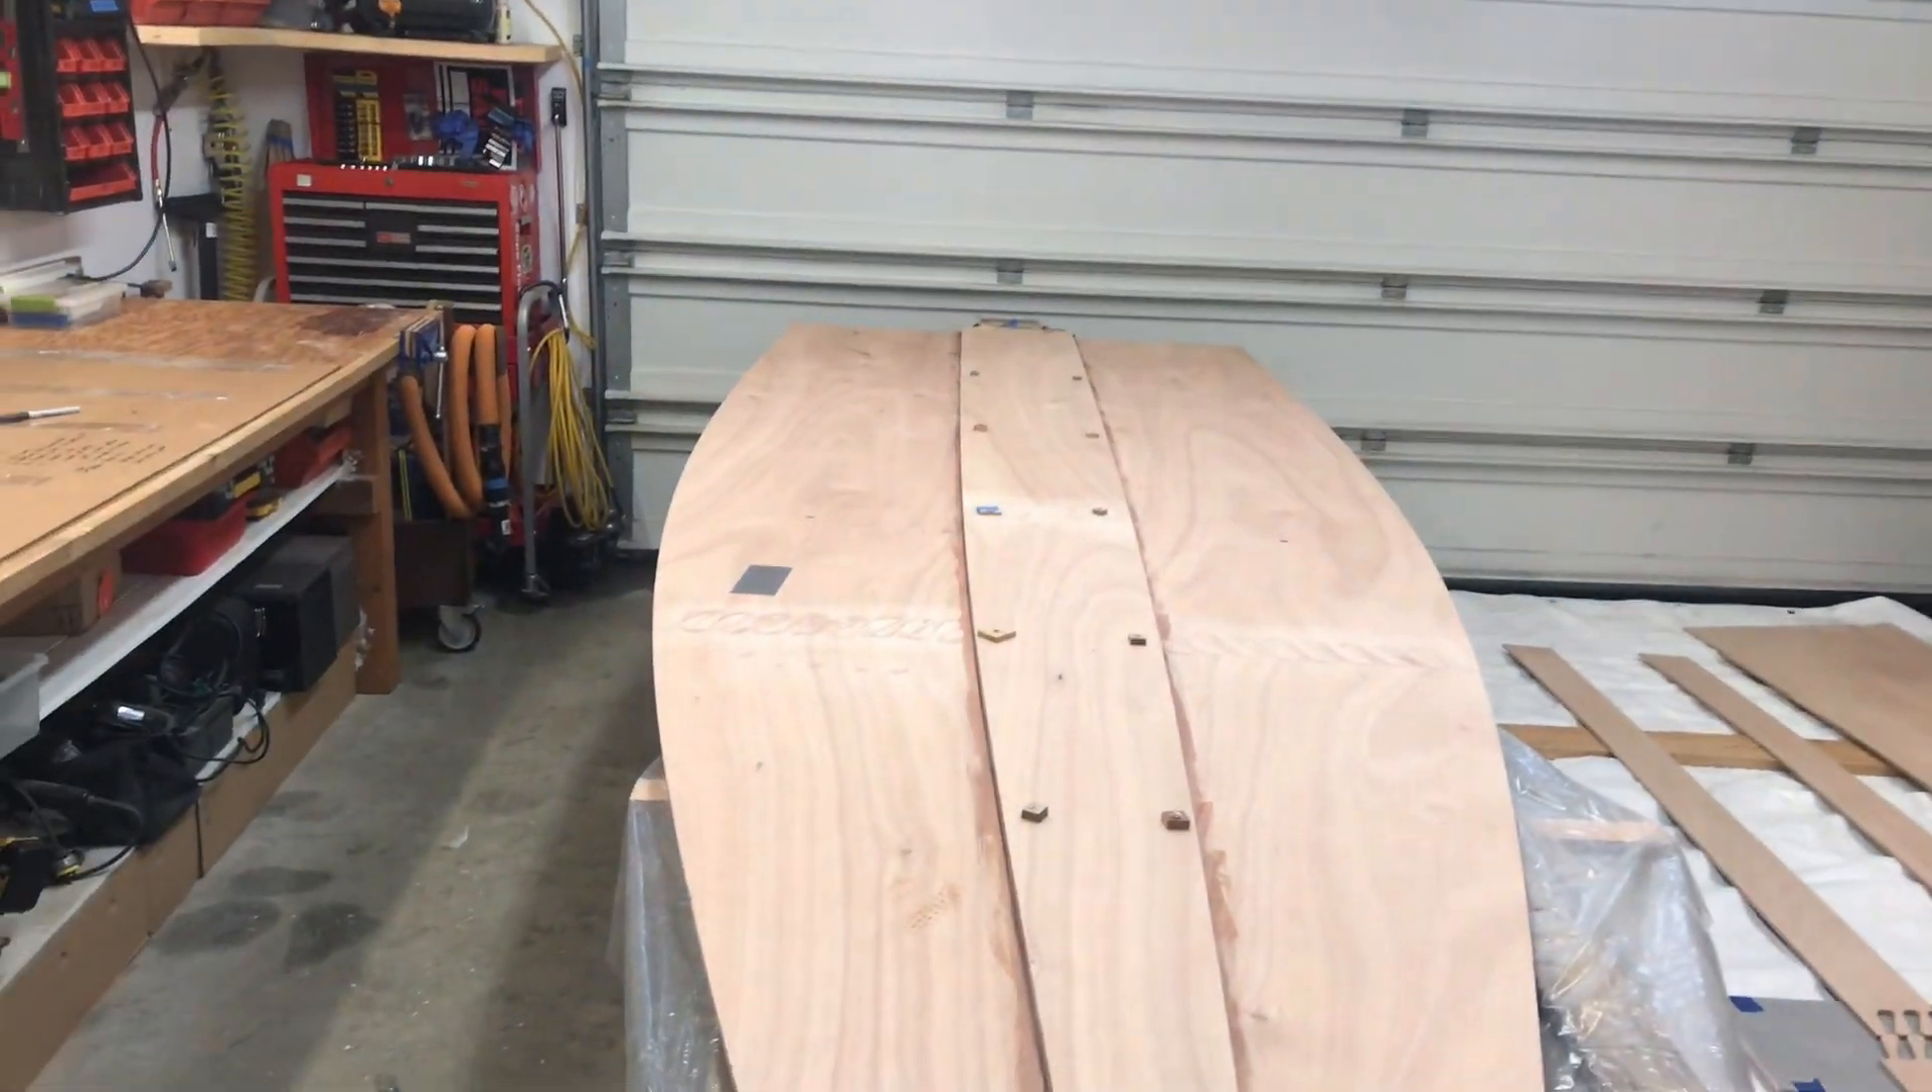You can see the doubler down the center there which I just glued that, epoxied that on yesterday.